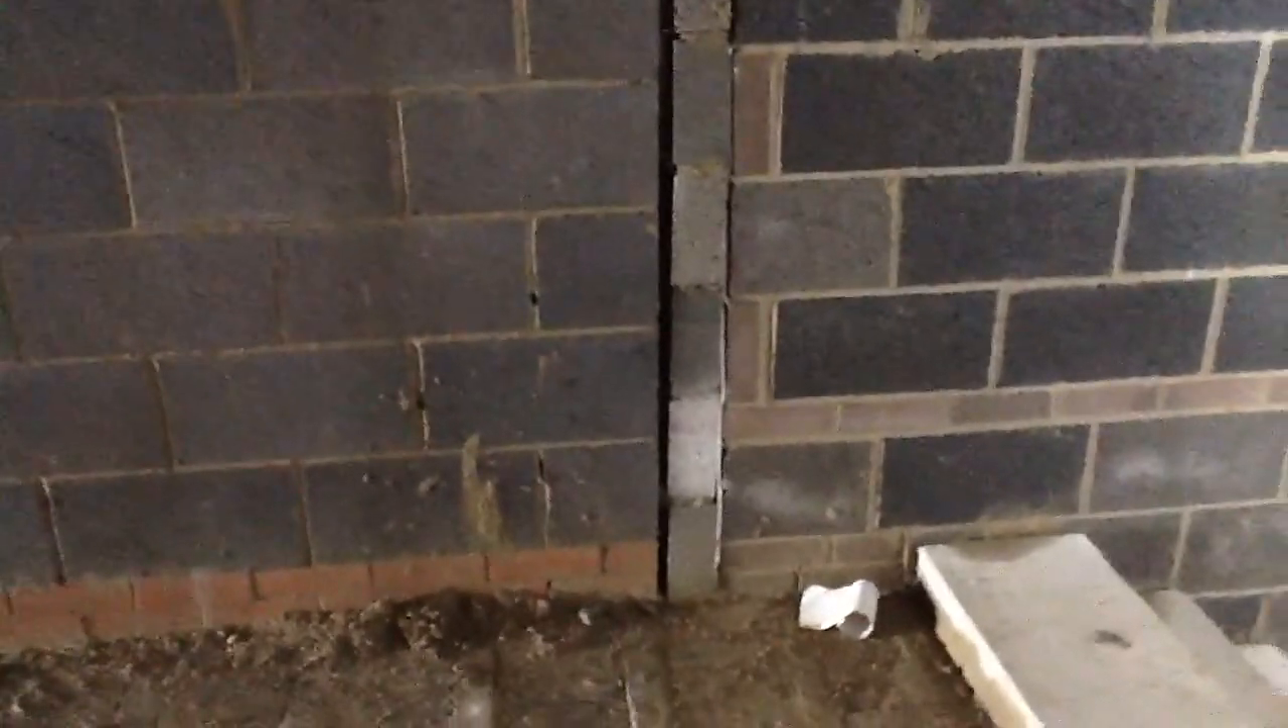If you look at the bond across the pillar there, none of the walls actually line through from one side to the other.